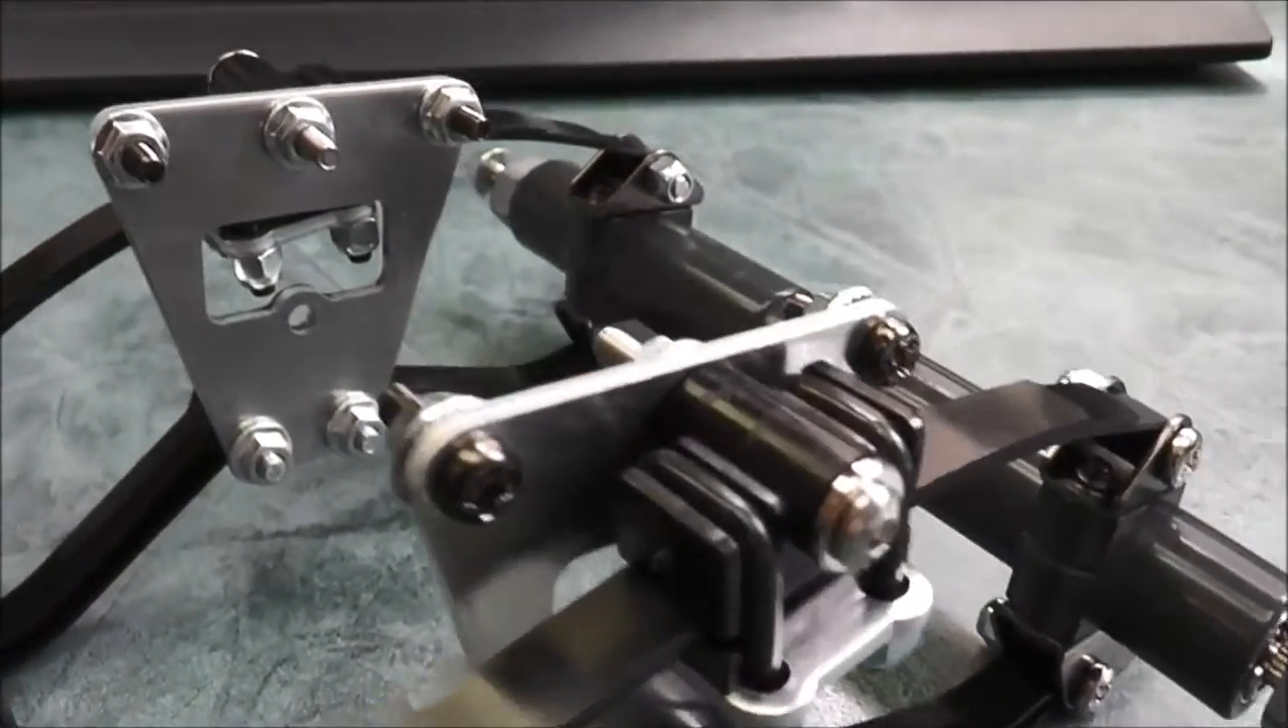All righty suspension is mocked up and you can see here I have all the screws in just so you can see where they are when it's up on the on the truck.